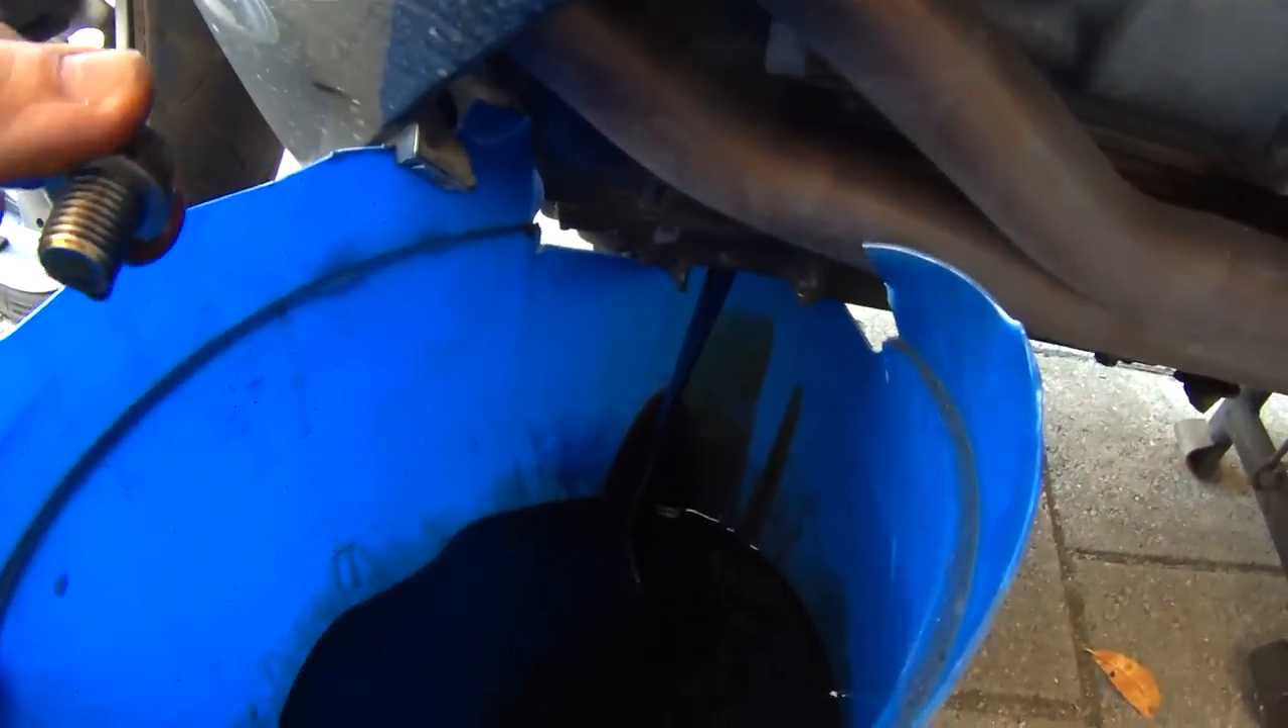Alright, so I went ahead and pulled the oil out. Here's my oil drain plug.